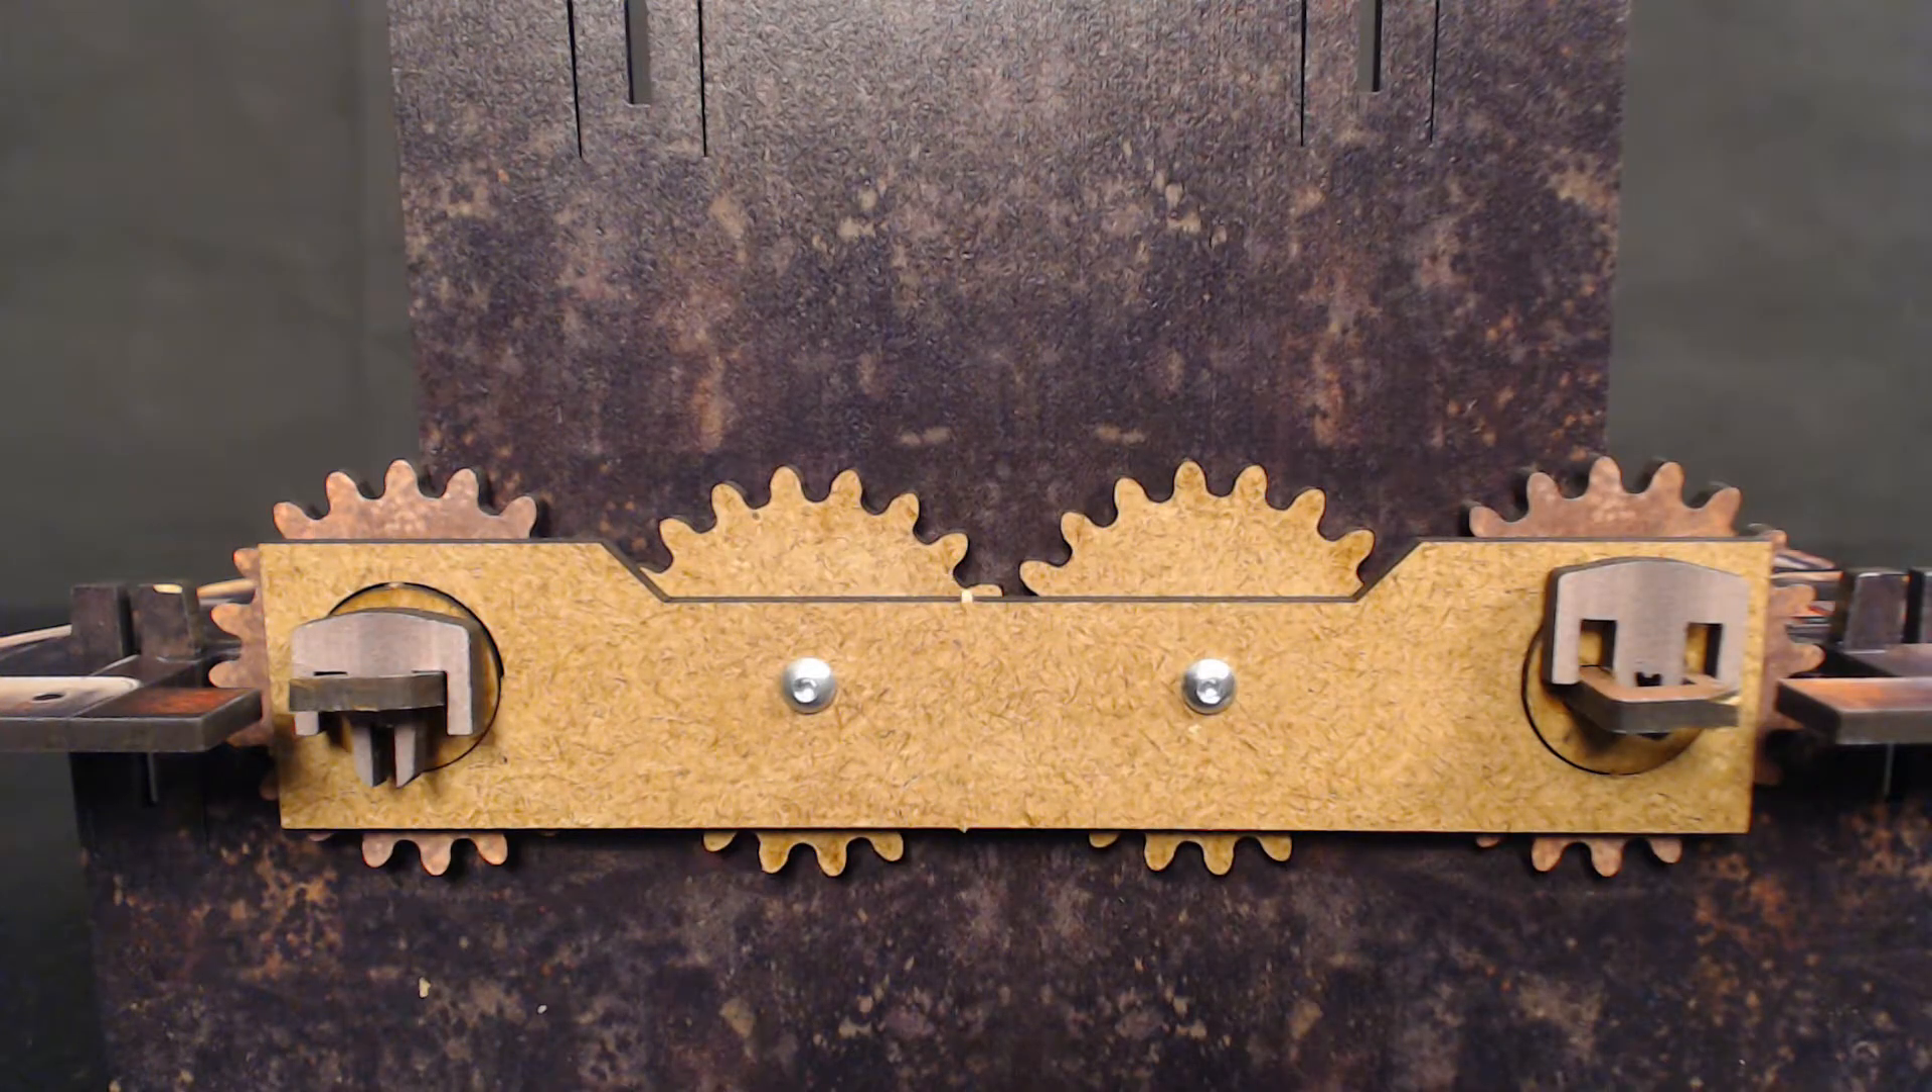This is the assembly in place, with the crosspiece the other way around for a bit of contrast.